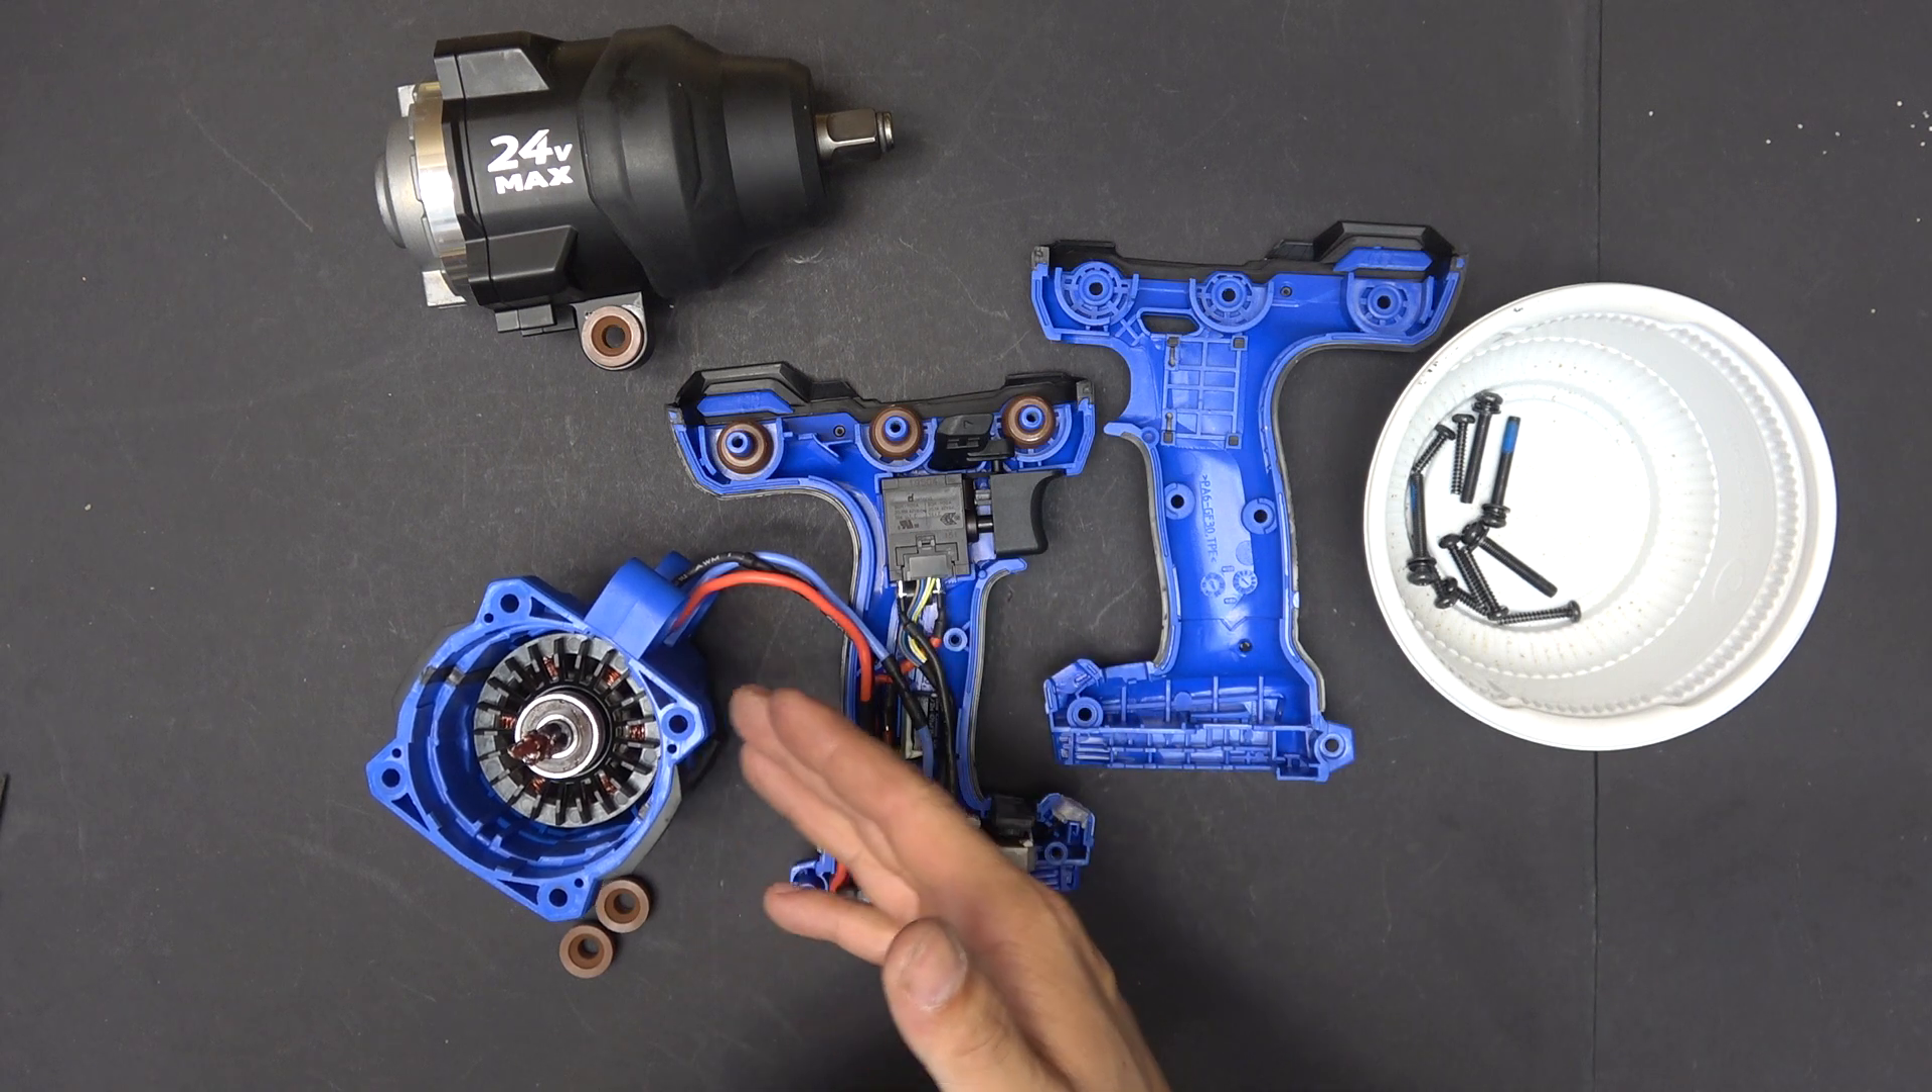So as you can see here, I already disassembled the plastic case of the impact wrench.